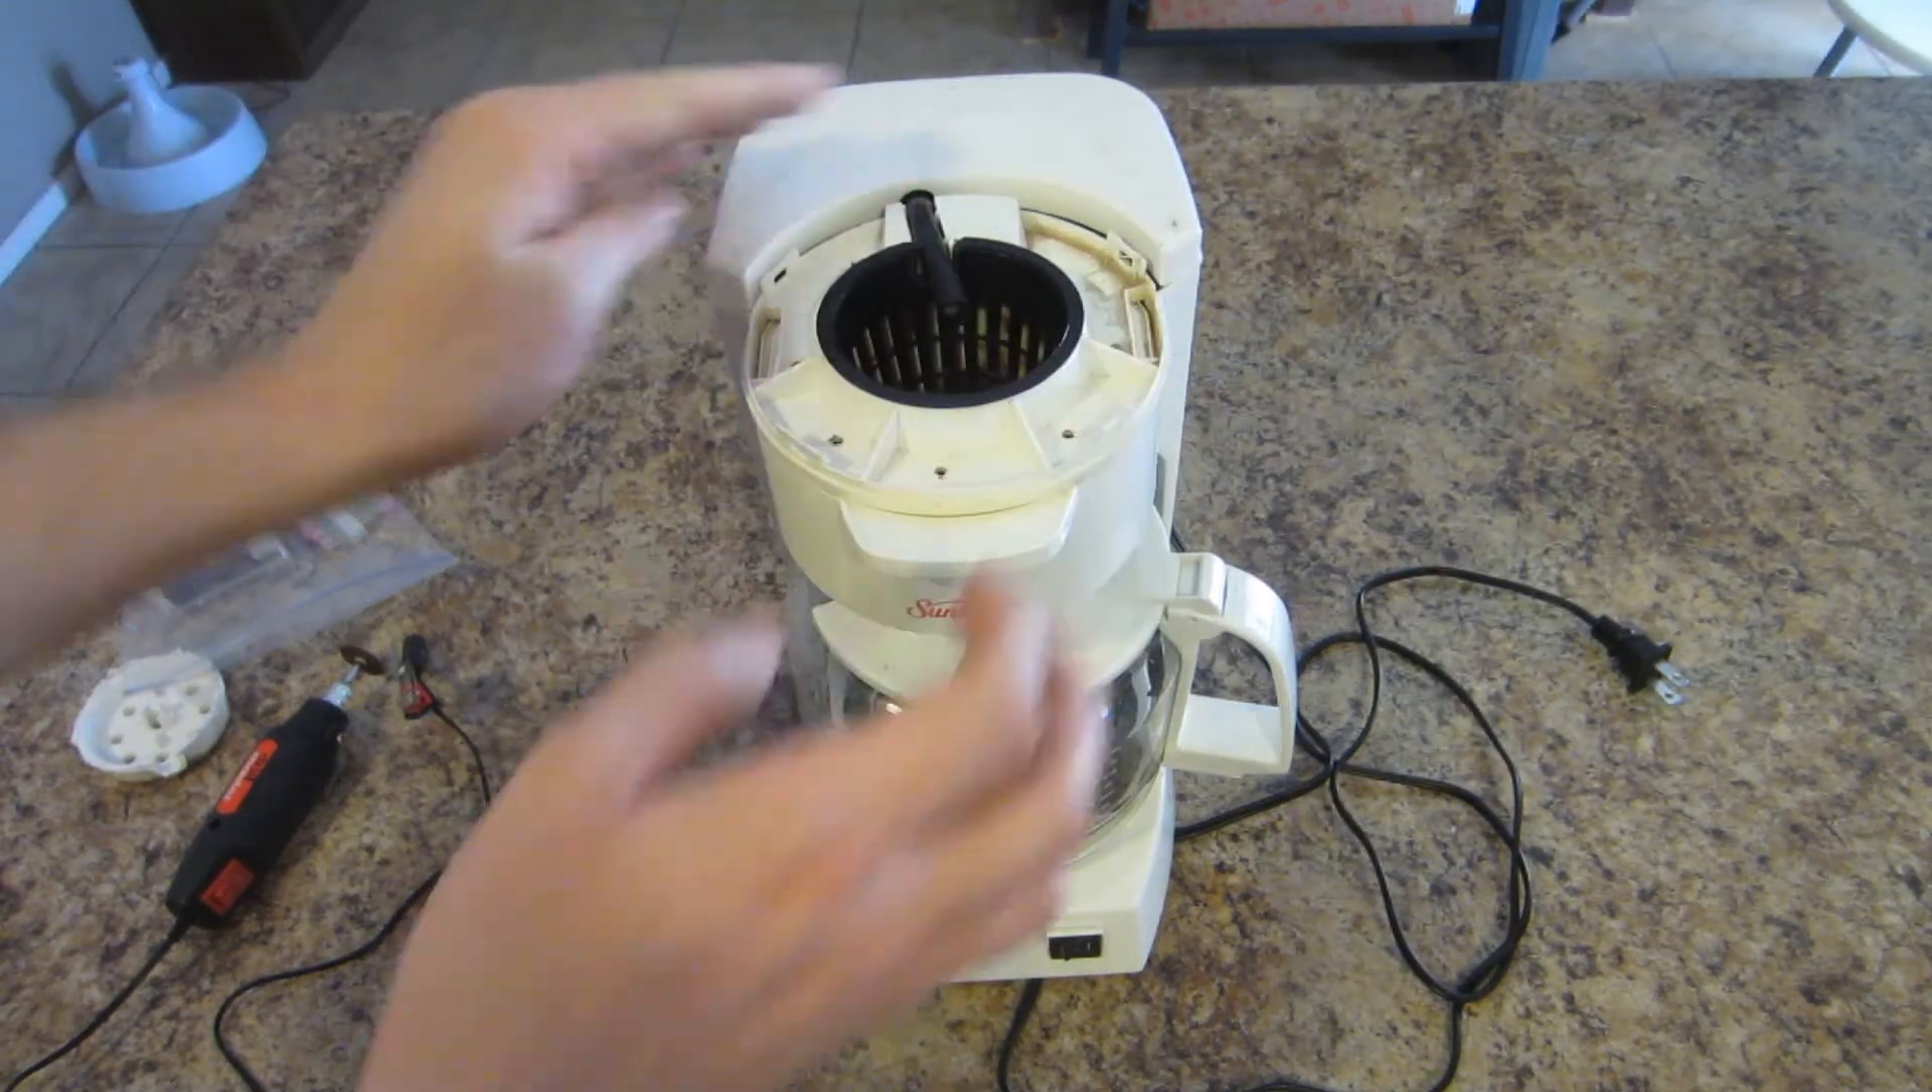The hose sticks right in the middle like that.